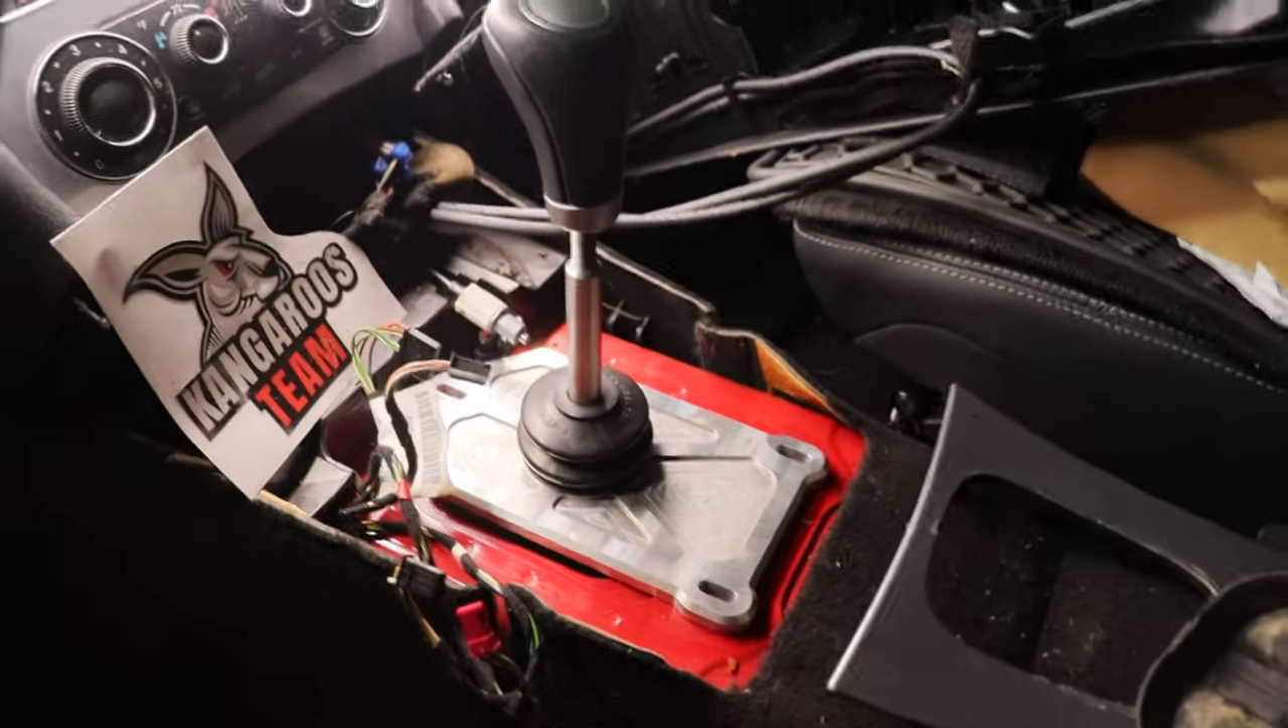Well shifter is in. We know that that fits. I'm not going to bolt it down yet.